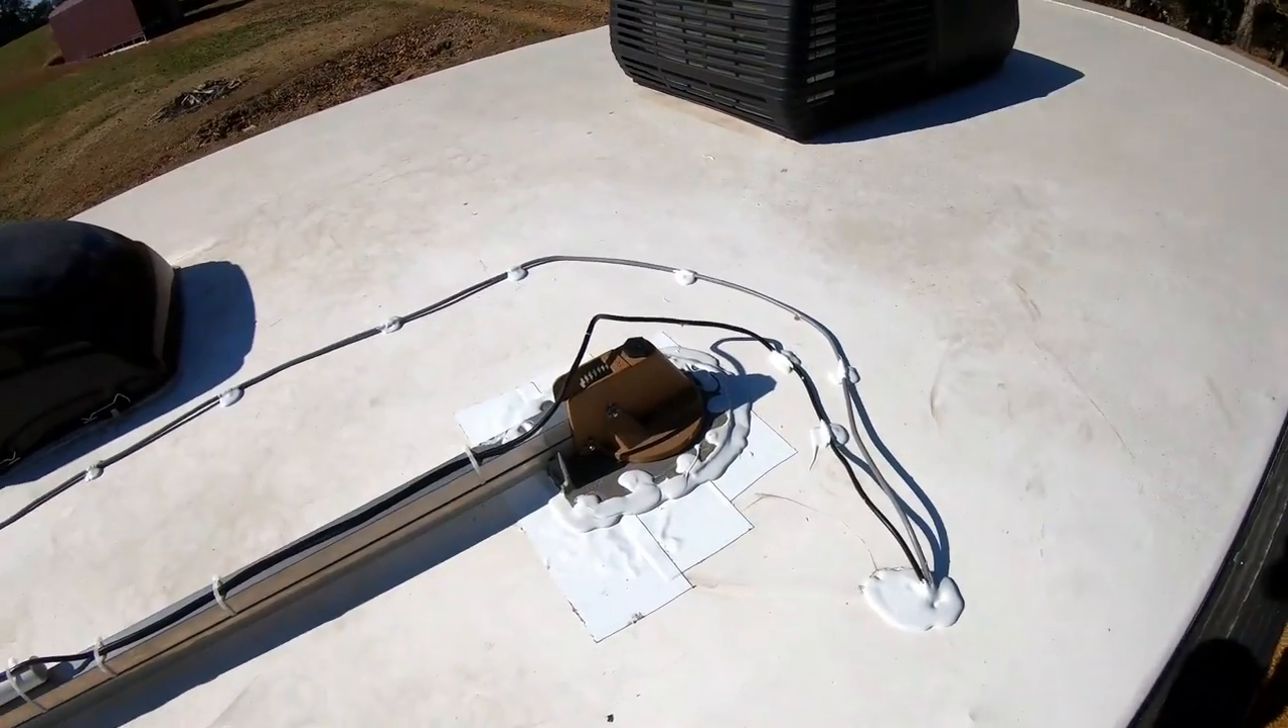It's all screwed down and glued and then our cable is all screwed down with cable straps and put some DICOR on it so they won't leak and then down into the cabinet there.